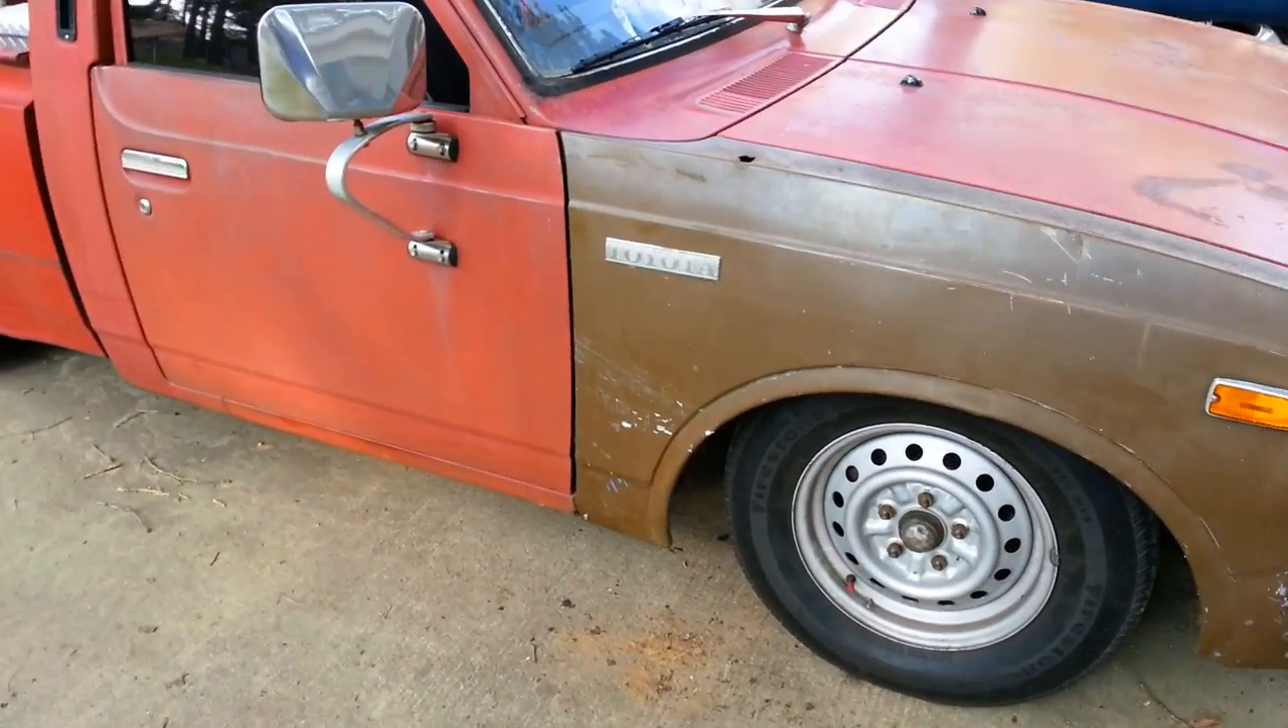We got that fender on, lines up pretty good, everything's pretty nice.